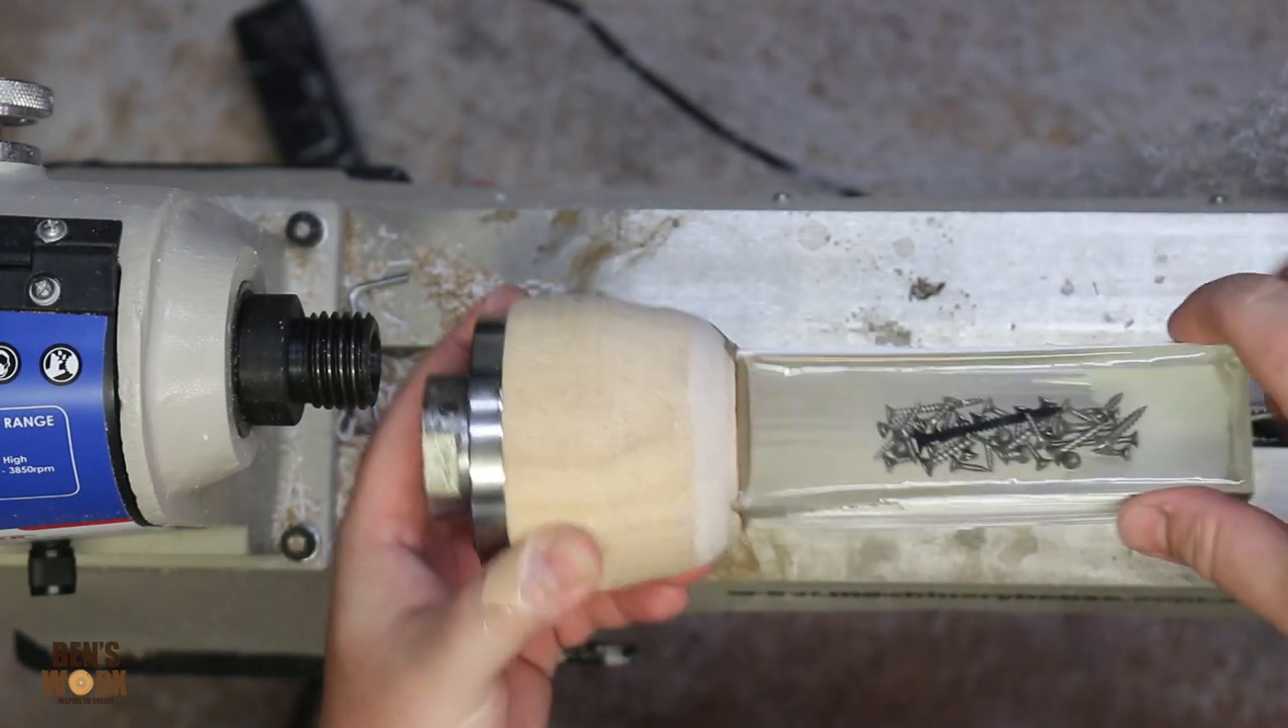I've now got the blank fixed to the waste block.